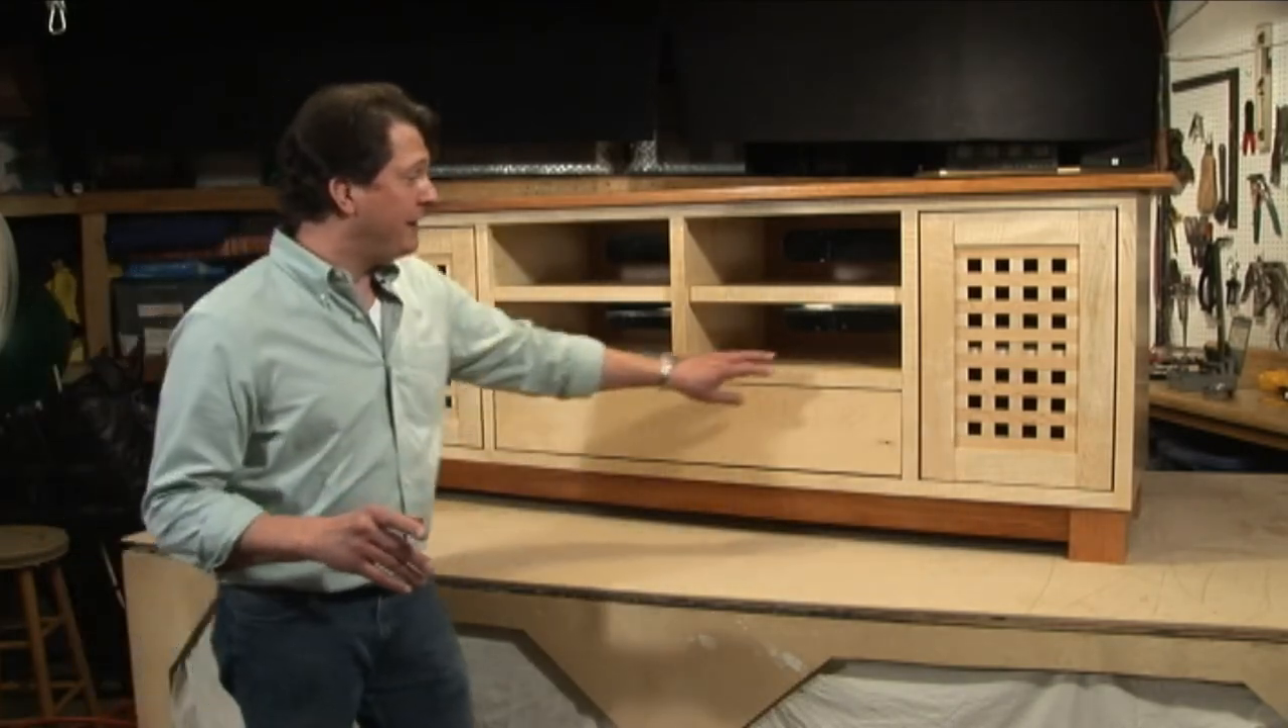Now the only thing missing of course is the handles for the doors and the drawer.